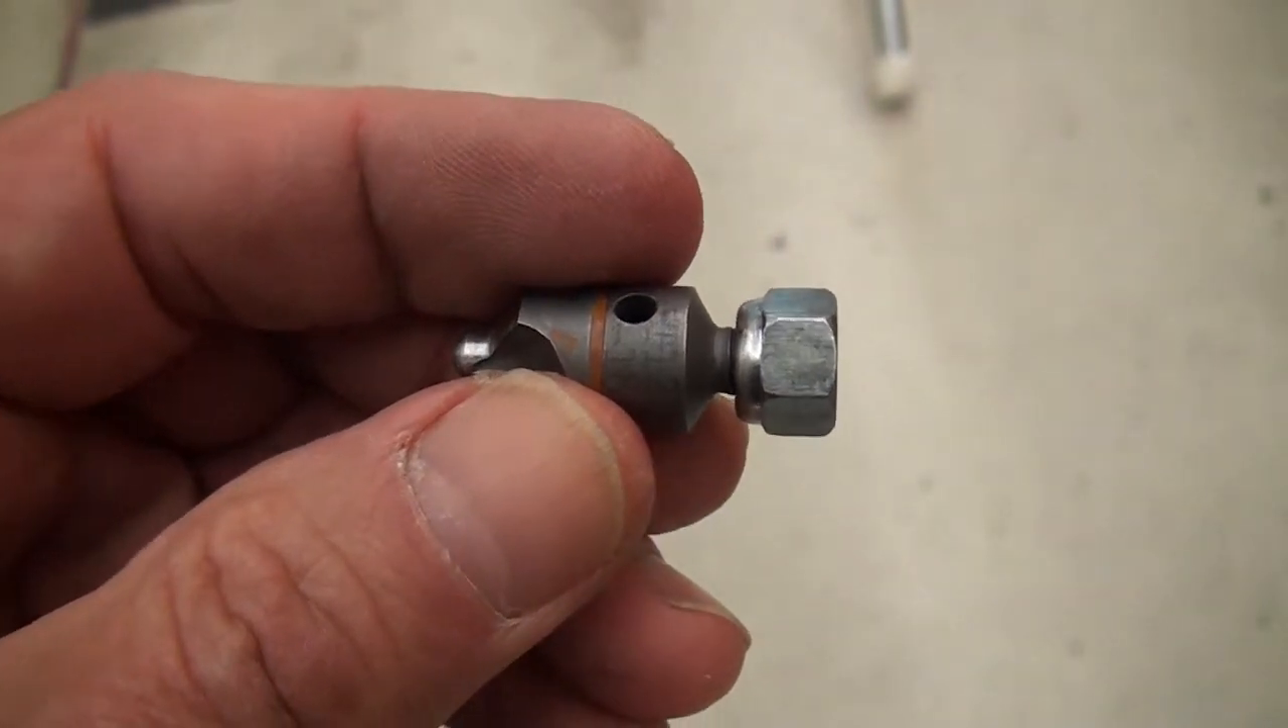I've got a countersink bit. And you can see I put a stop nut on it.